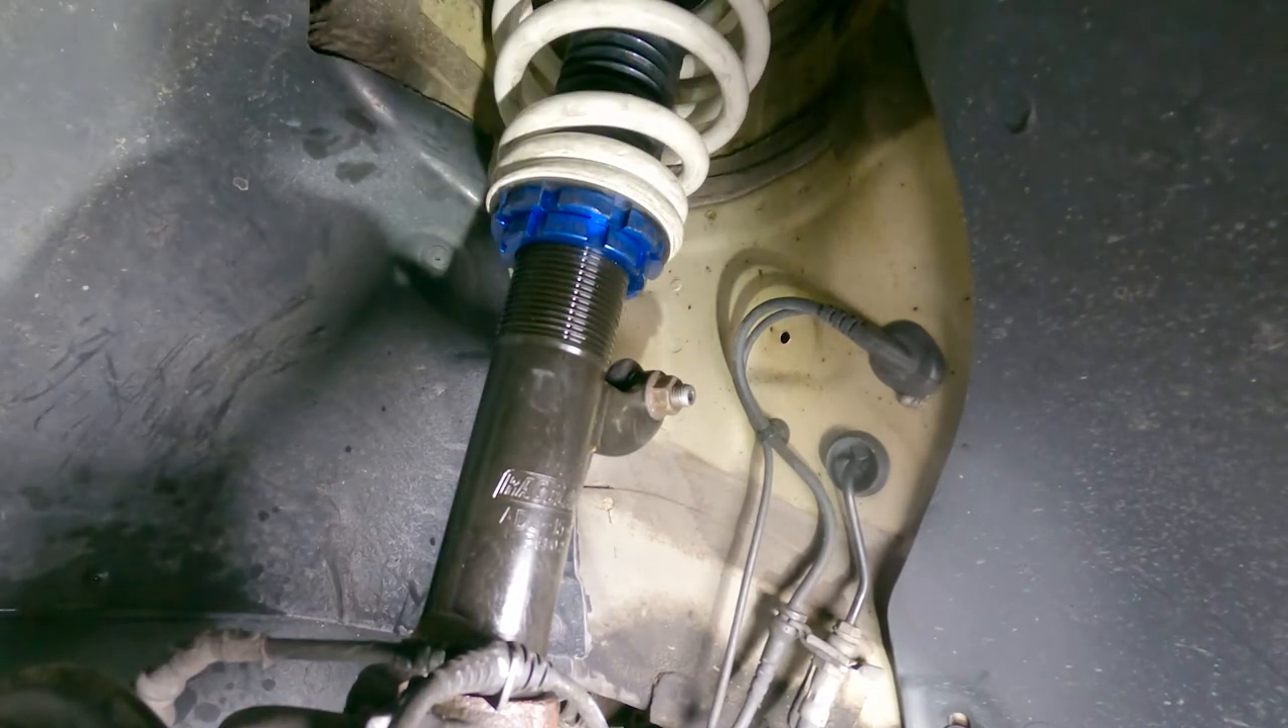At this point the installation of the coilovers at the front is pretty much done.